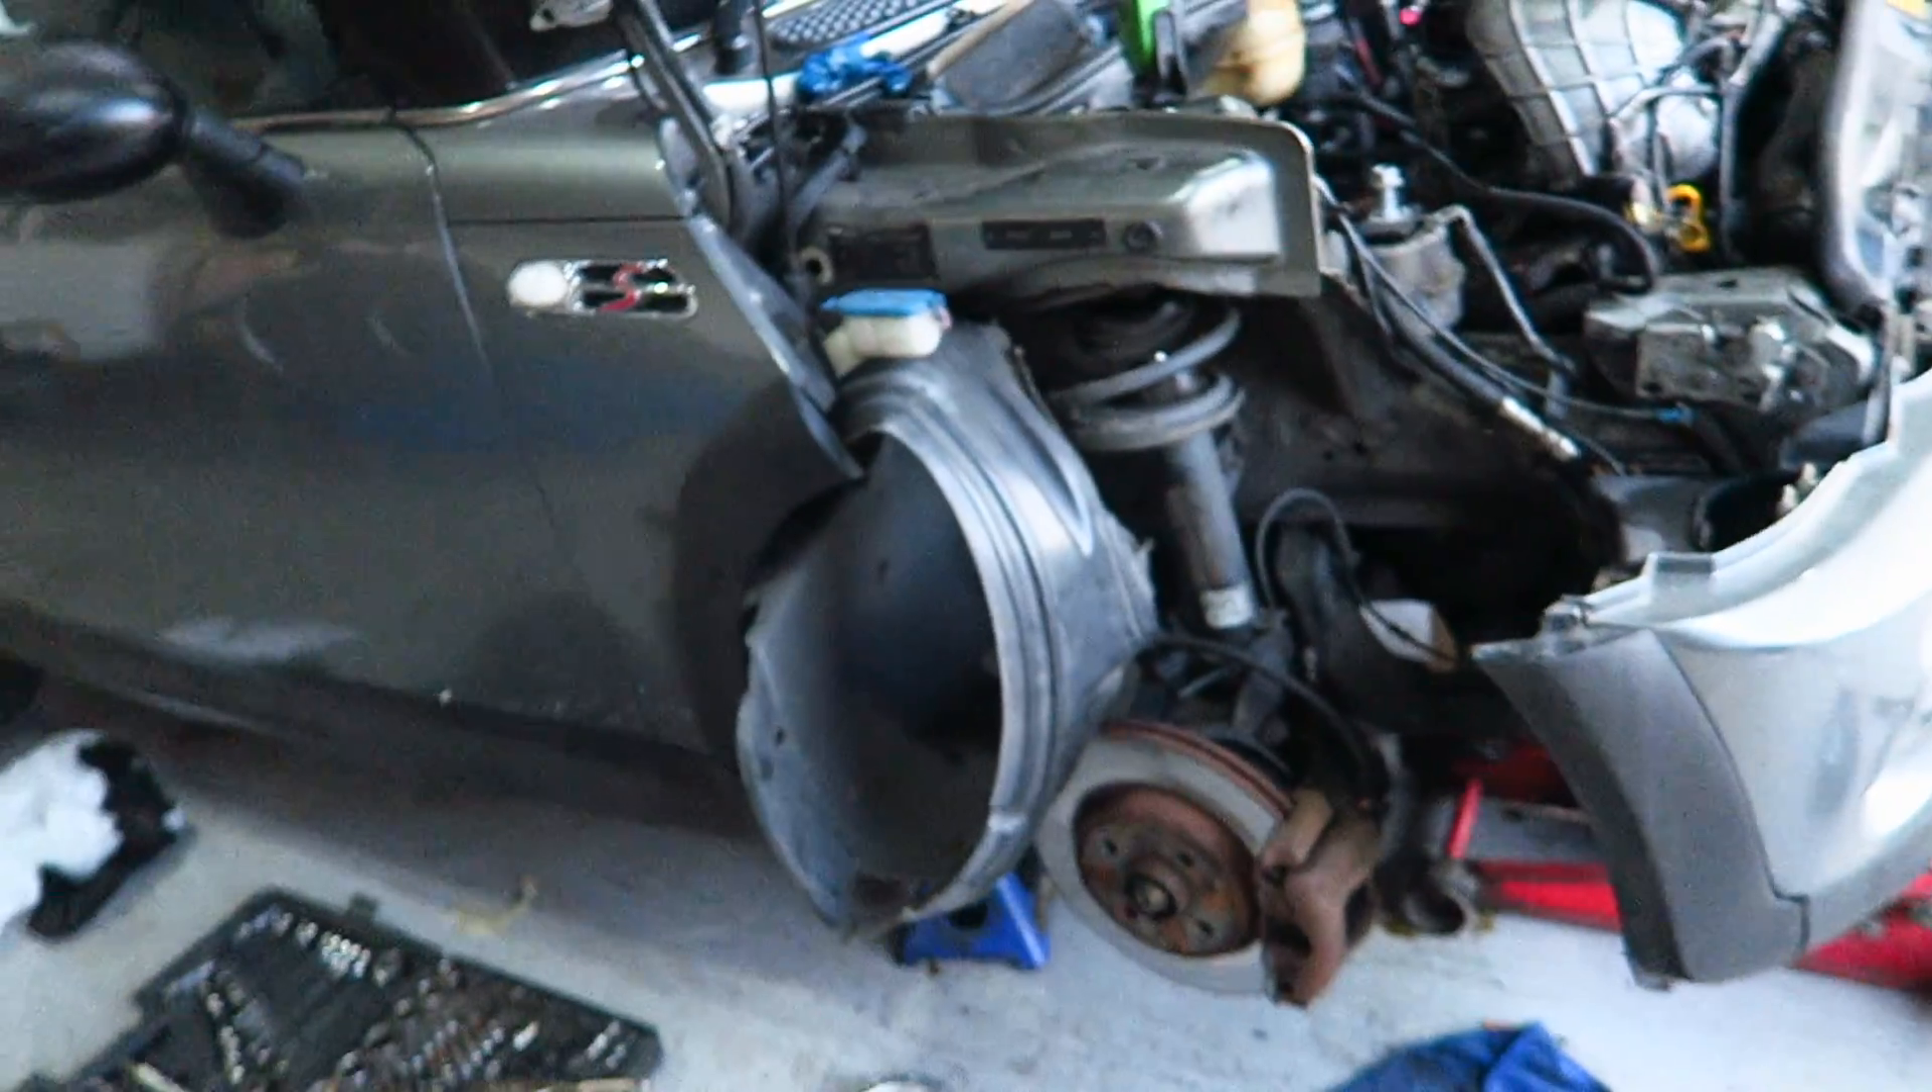So... I took off the wheel.